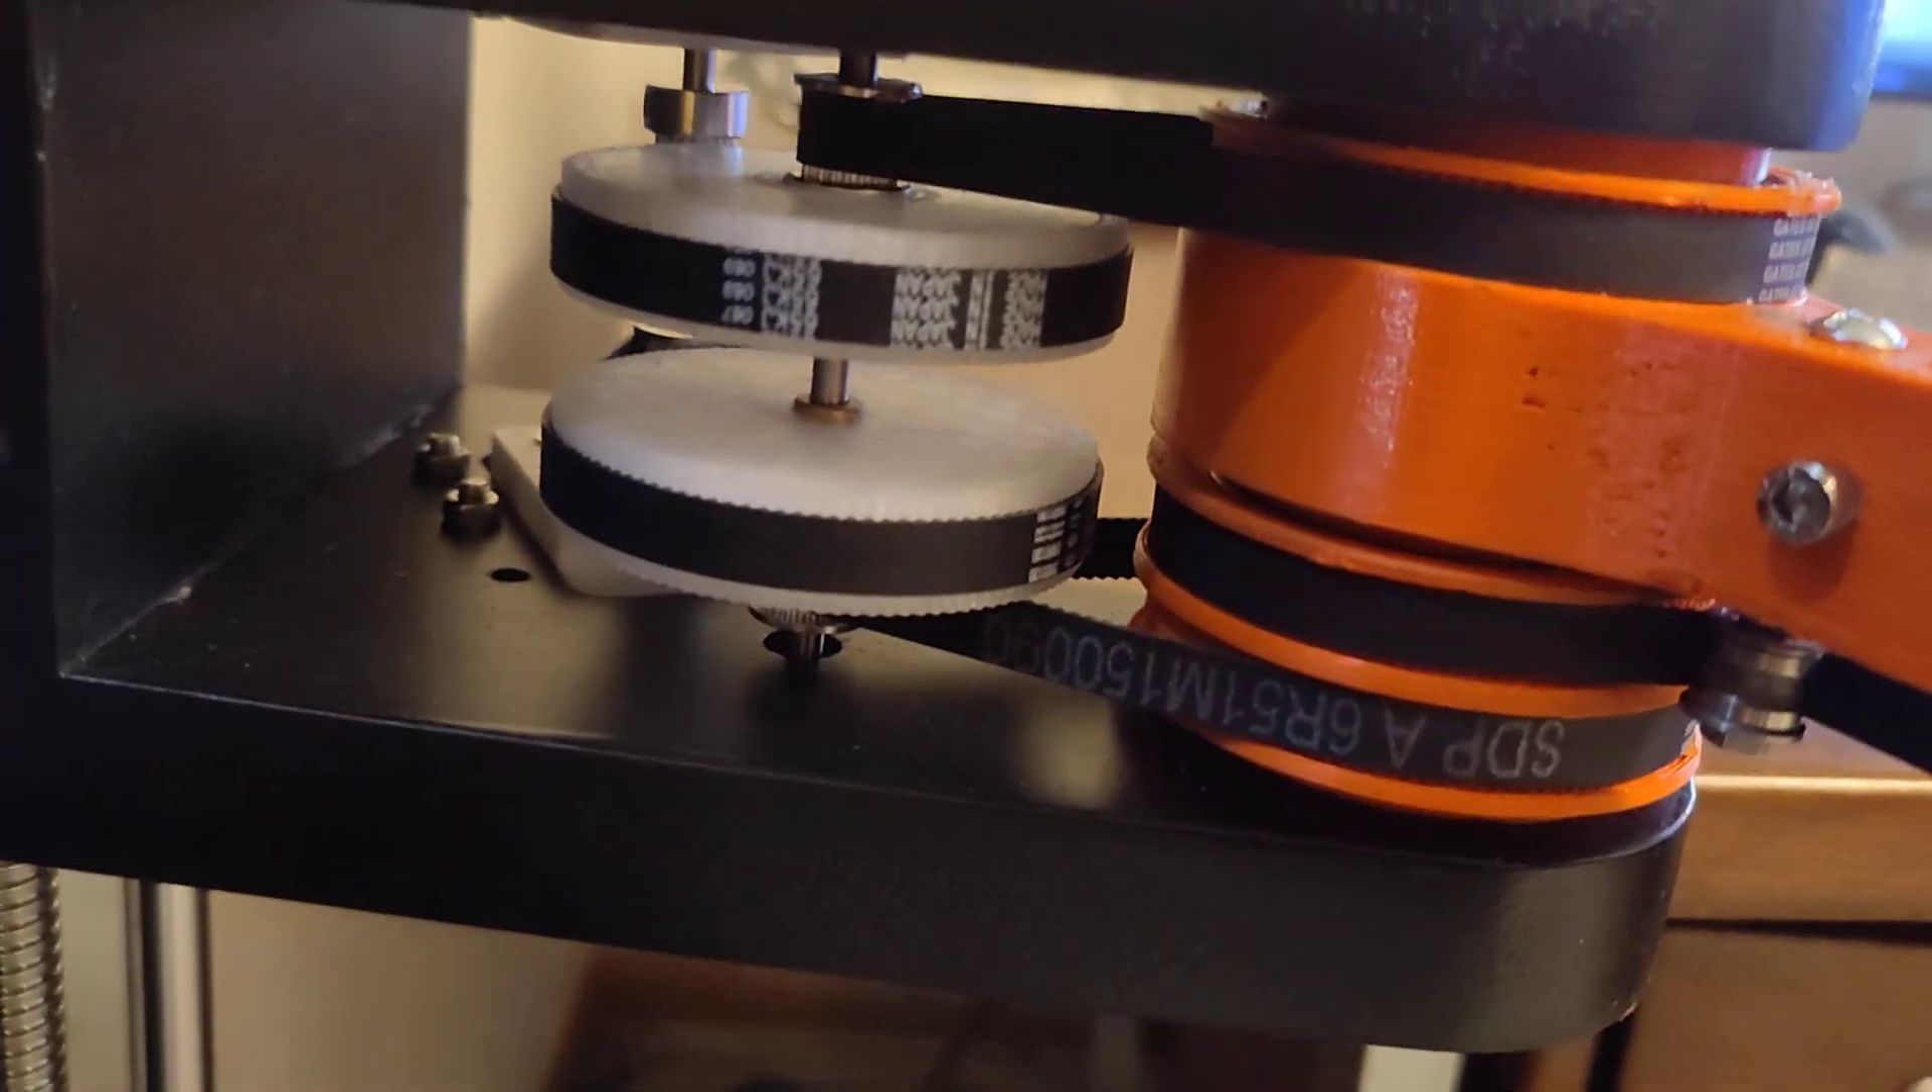So so far I've kind of got all the belts and stuff in.